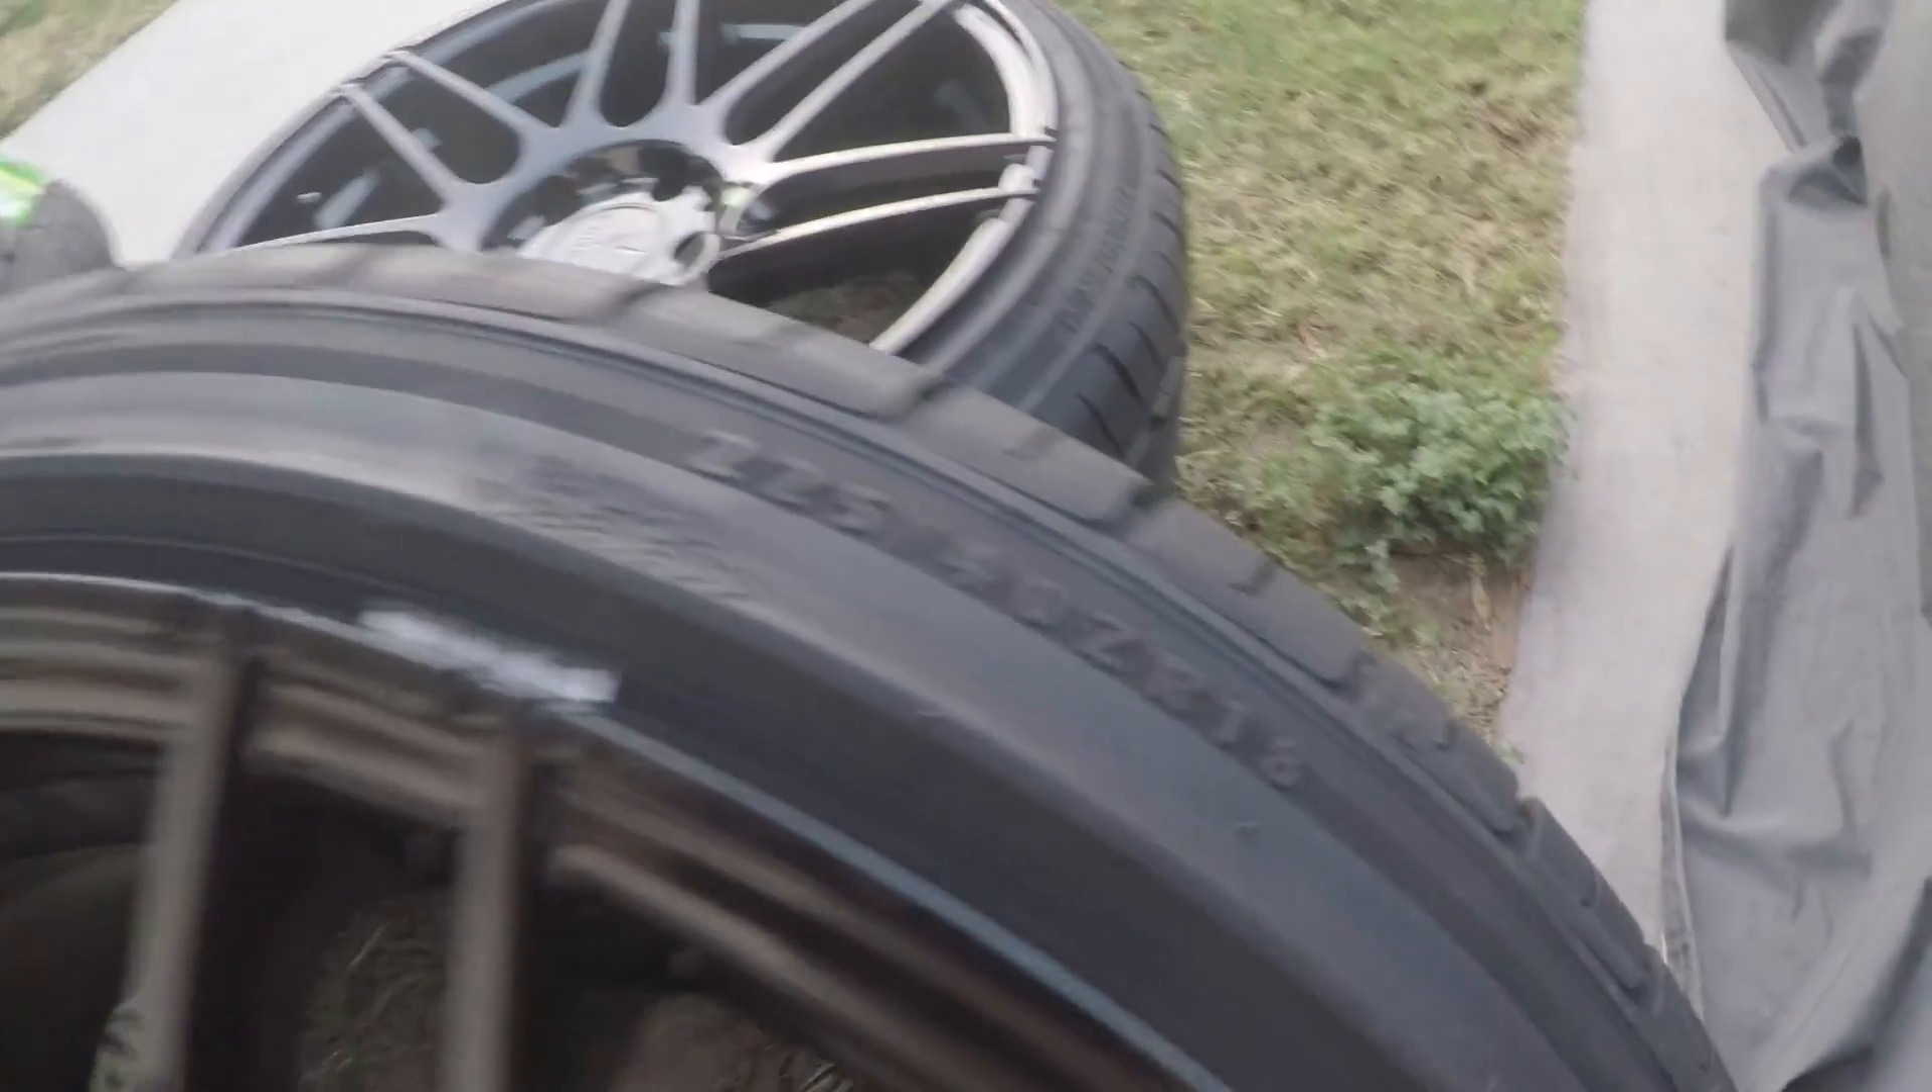Bueno pues aquí ya tenemos los rines con las llantas puestas.